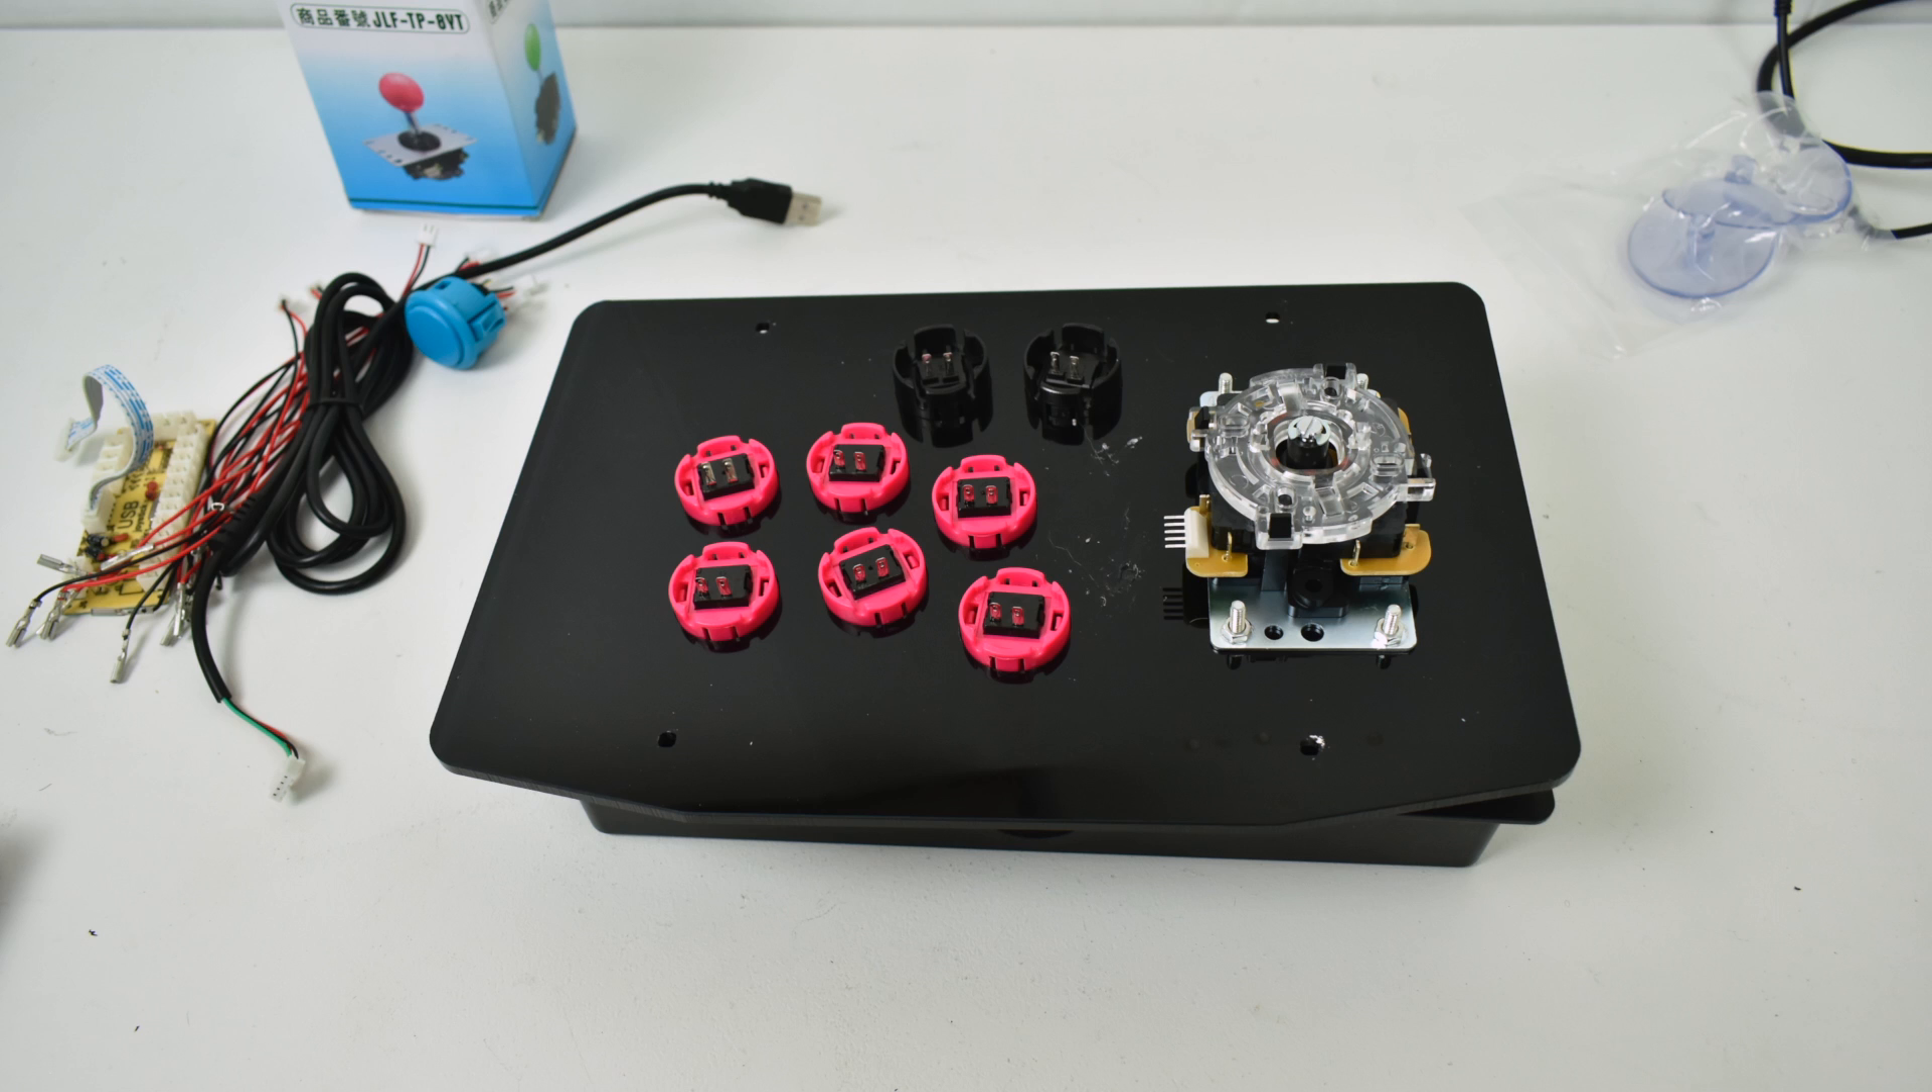Put your buttons in the acrylic panel. No wires are hooked up yet.